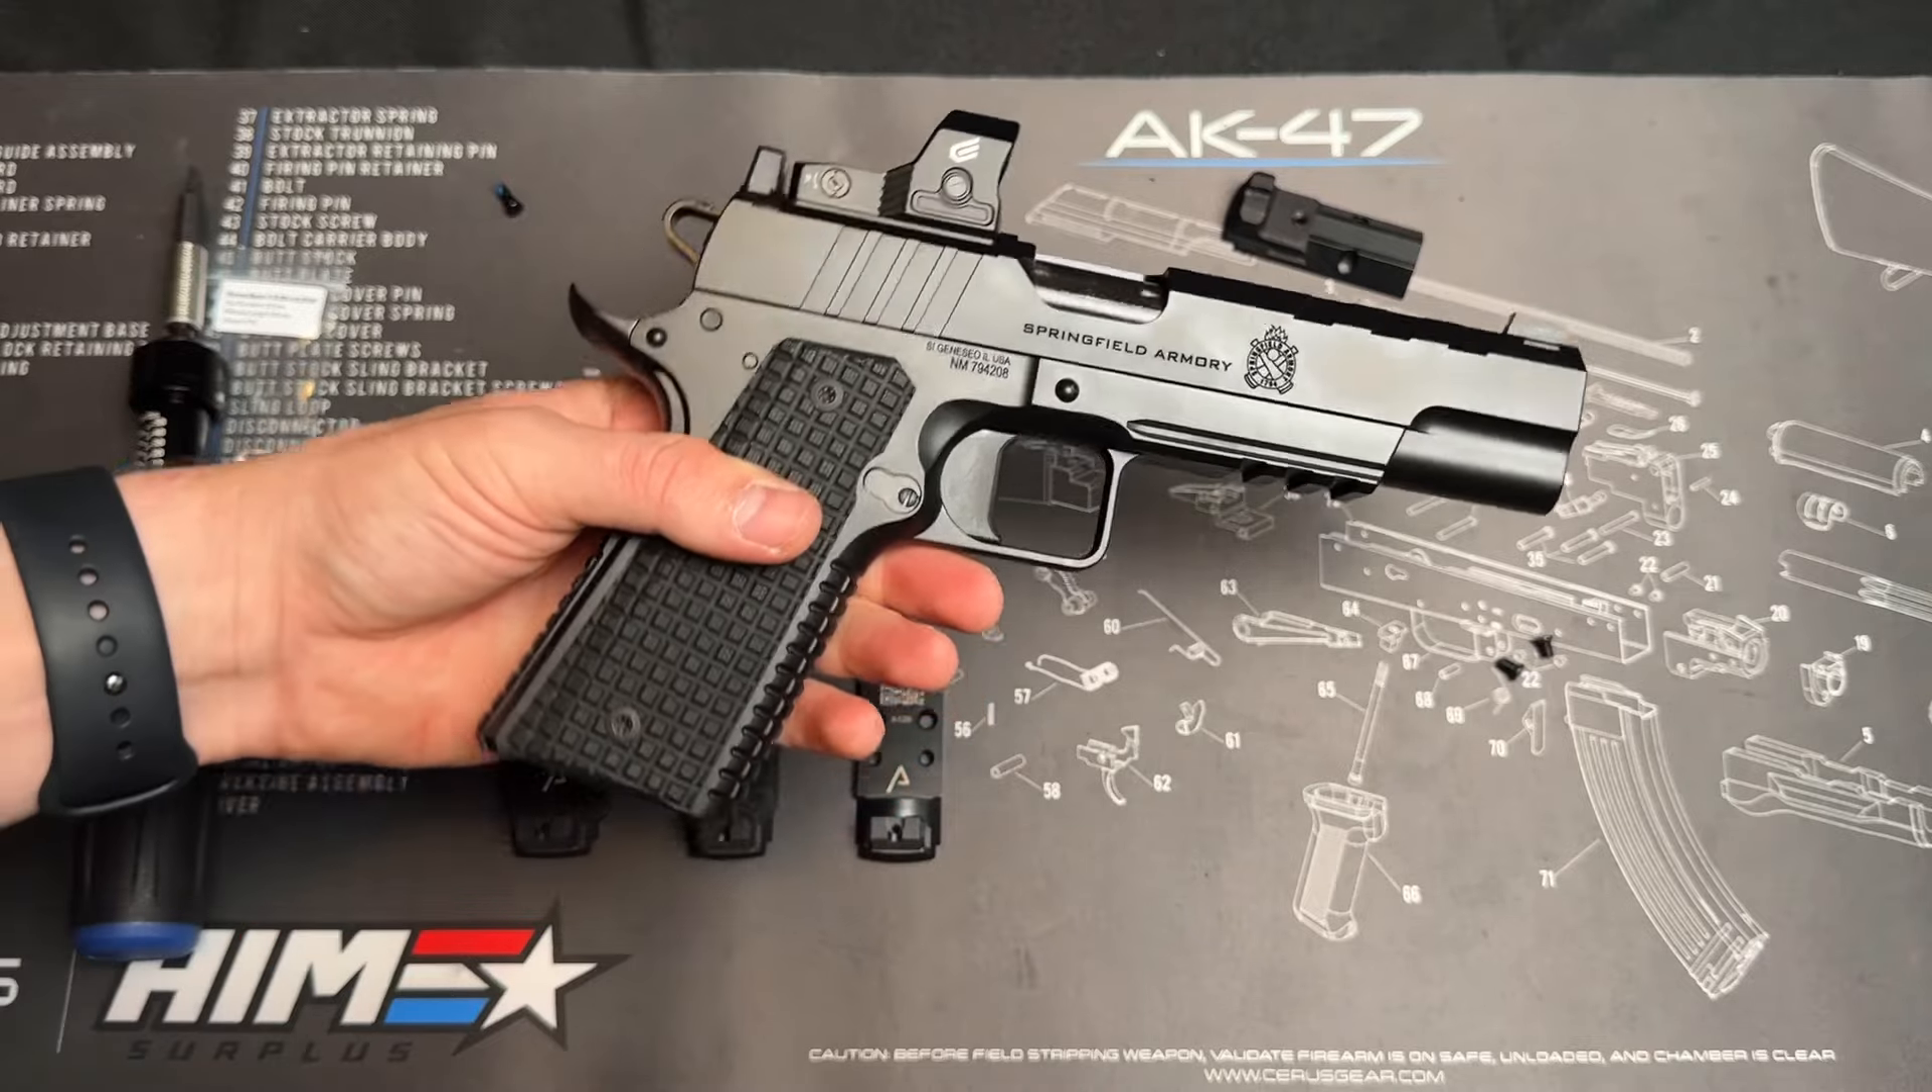And with that you now have your red dot mounted to your 1911.